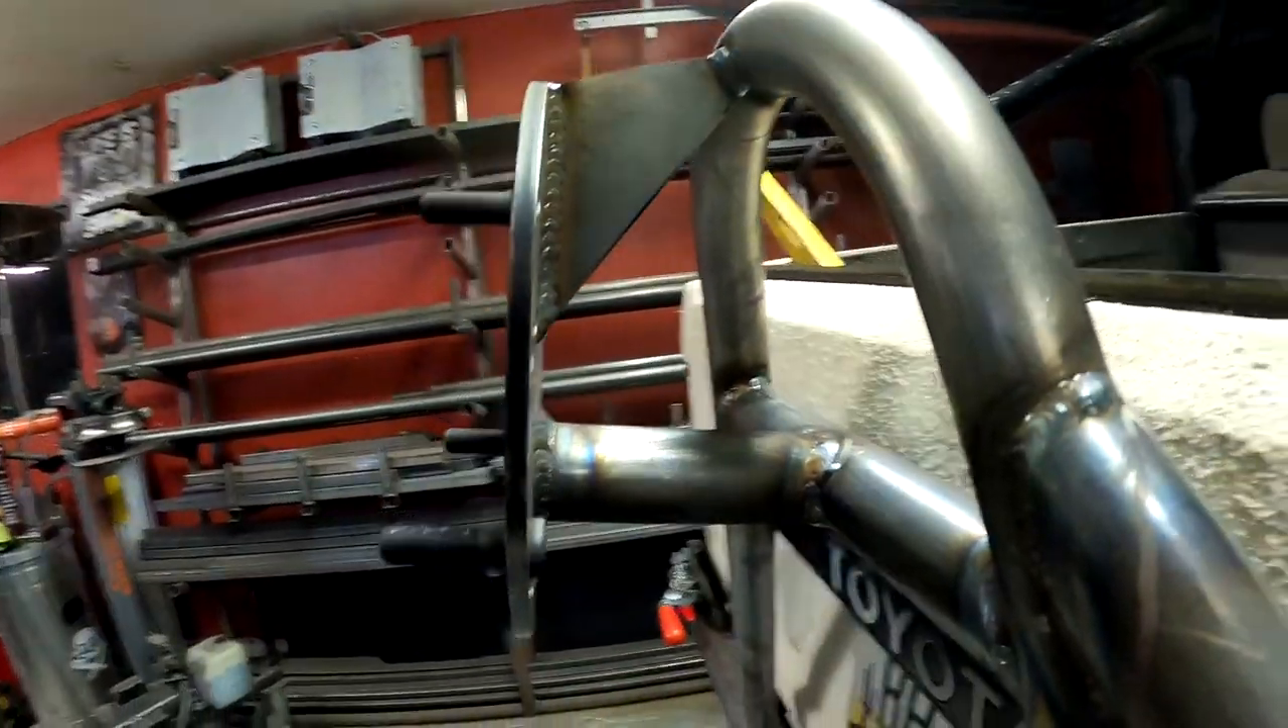We've got everything fully welded on got the top gusseted together here.